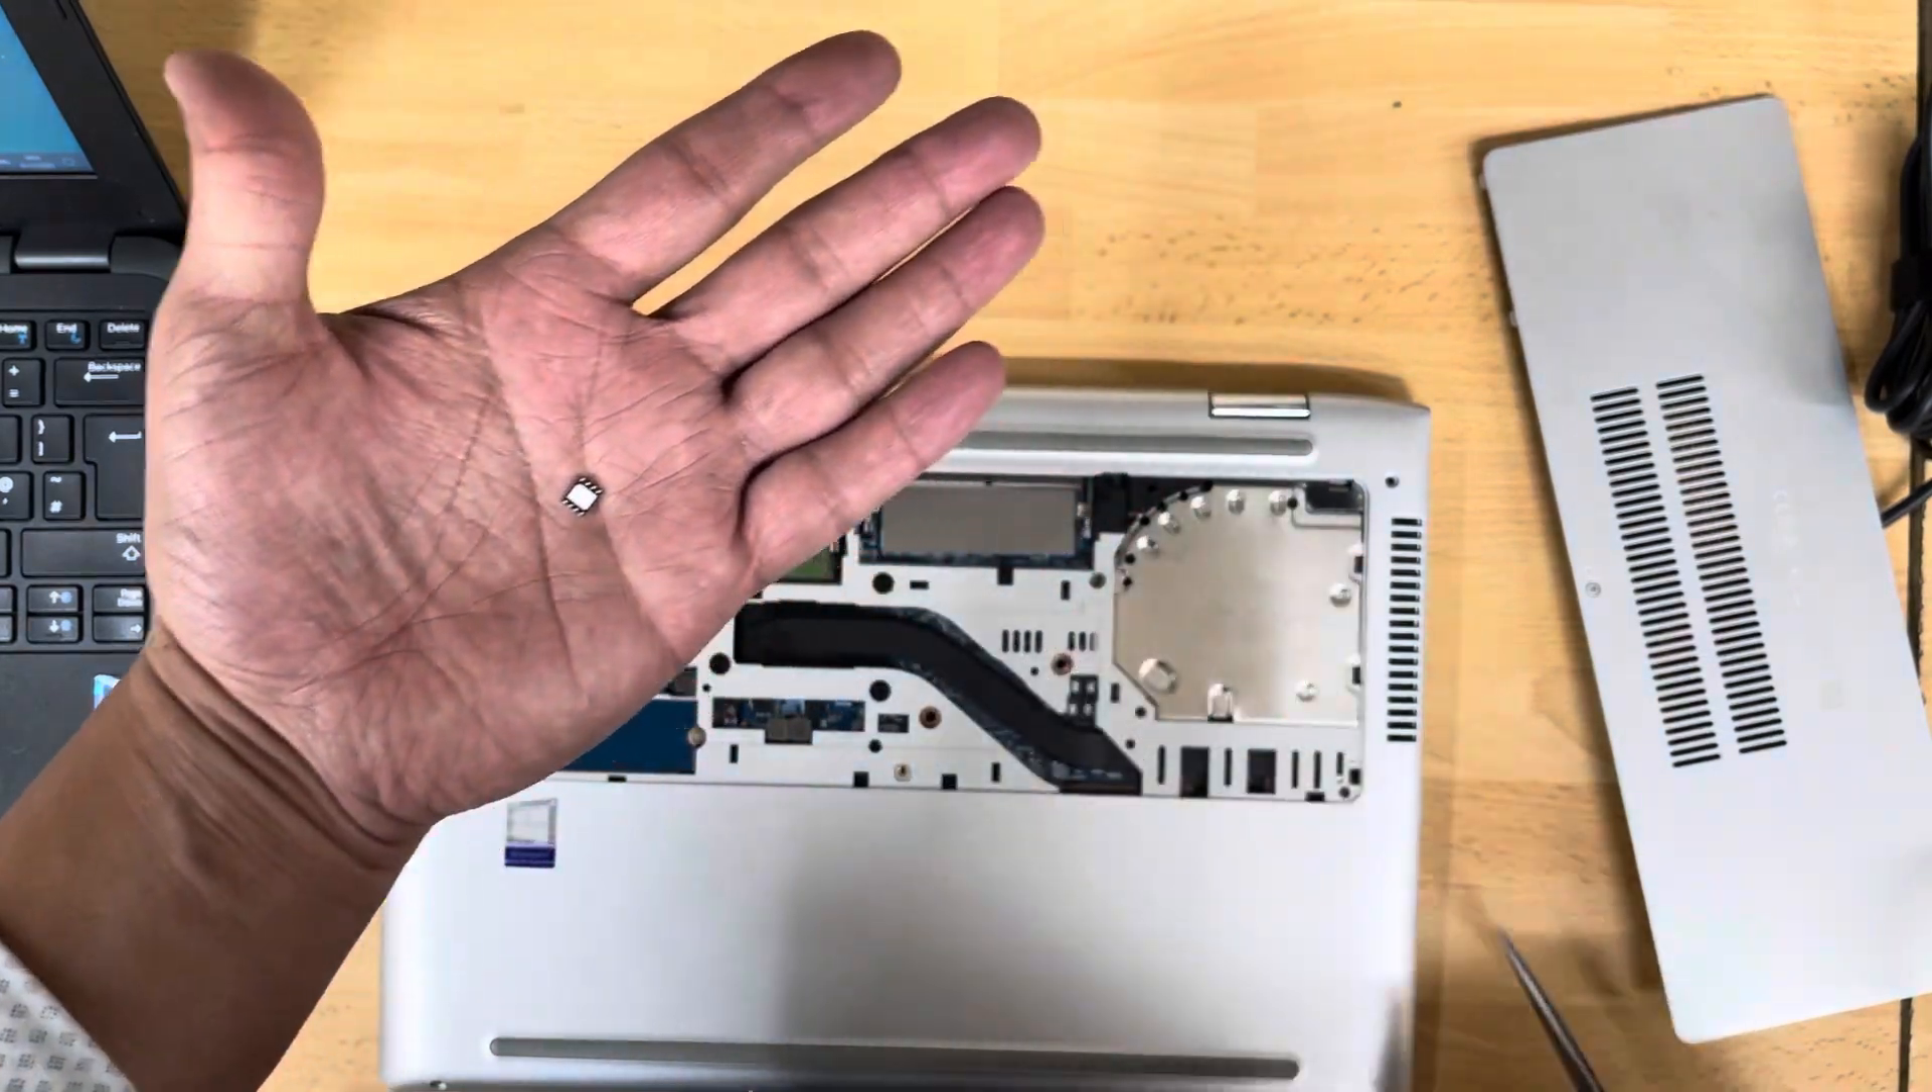I already removed the service door.